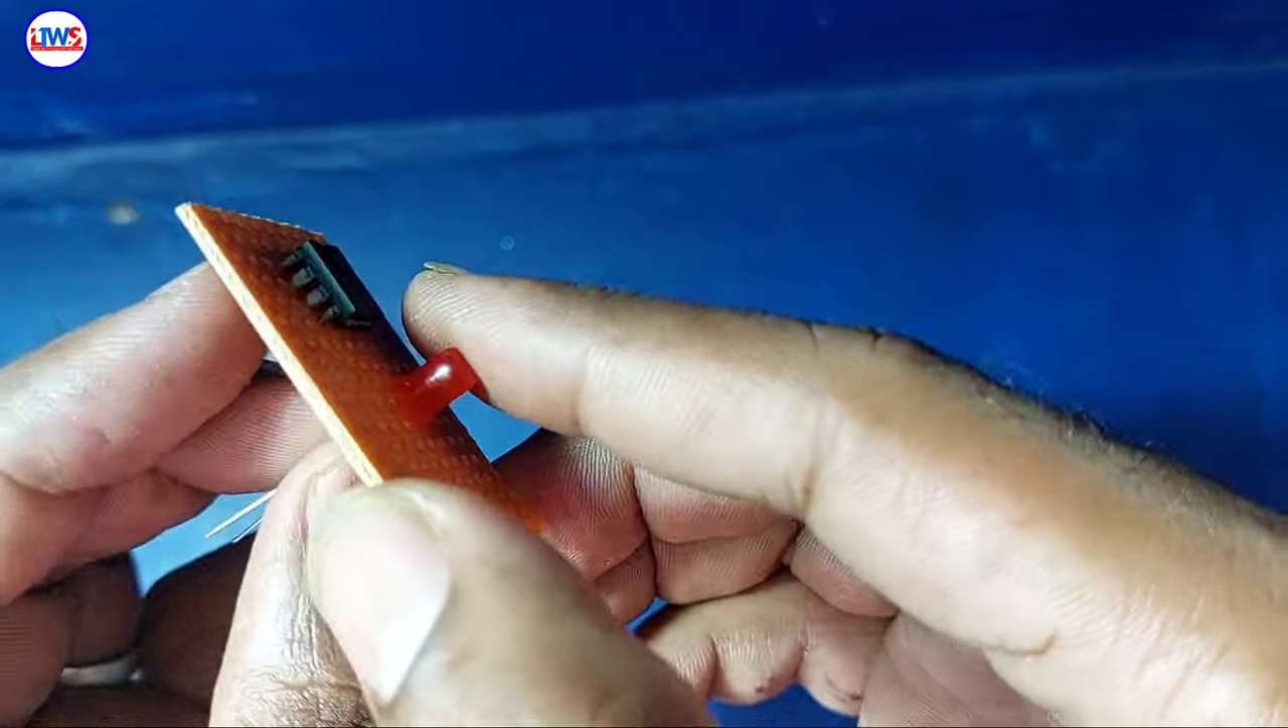LED को यहां पर मैंने लगा दिया है।